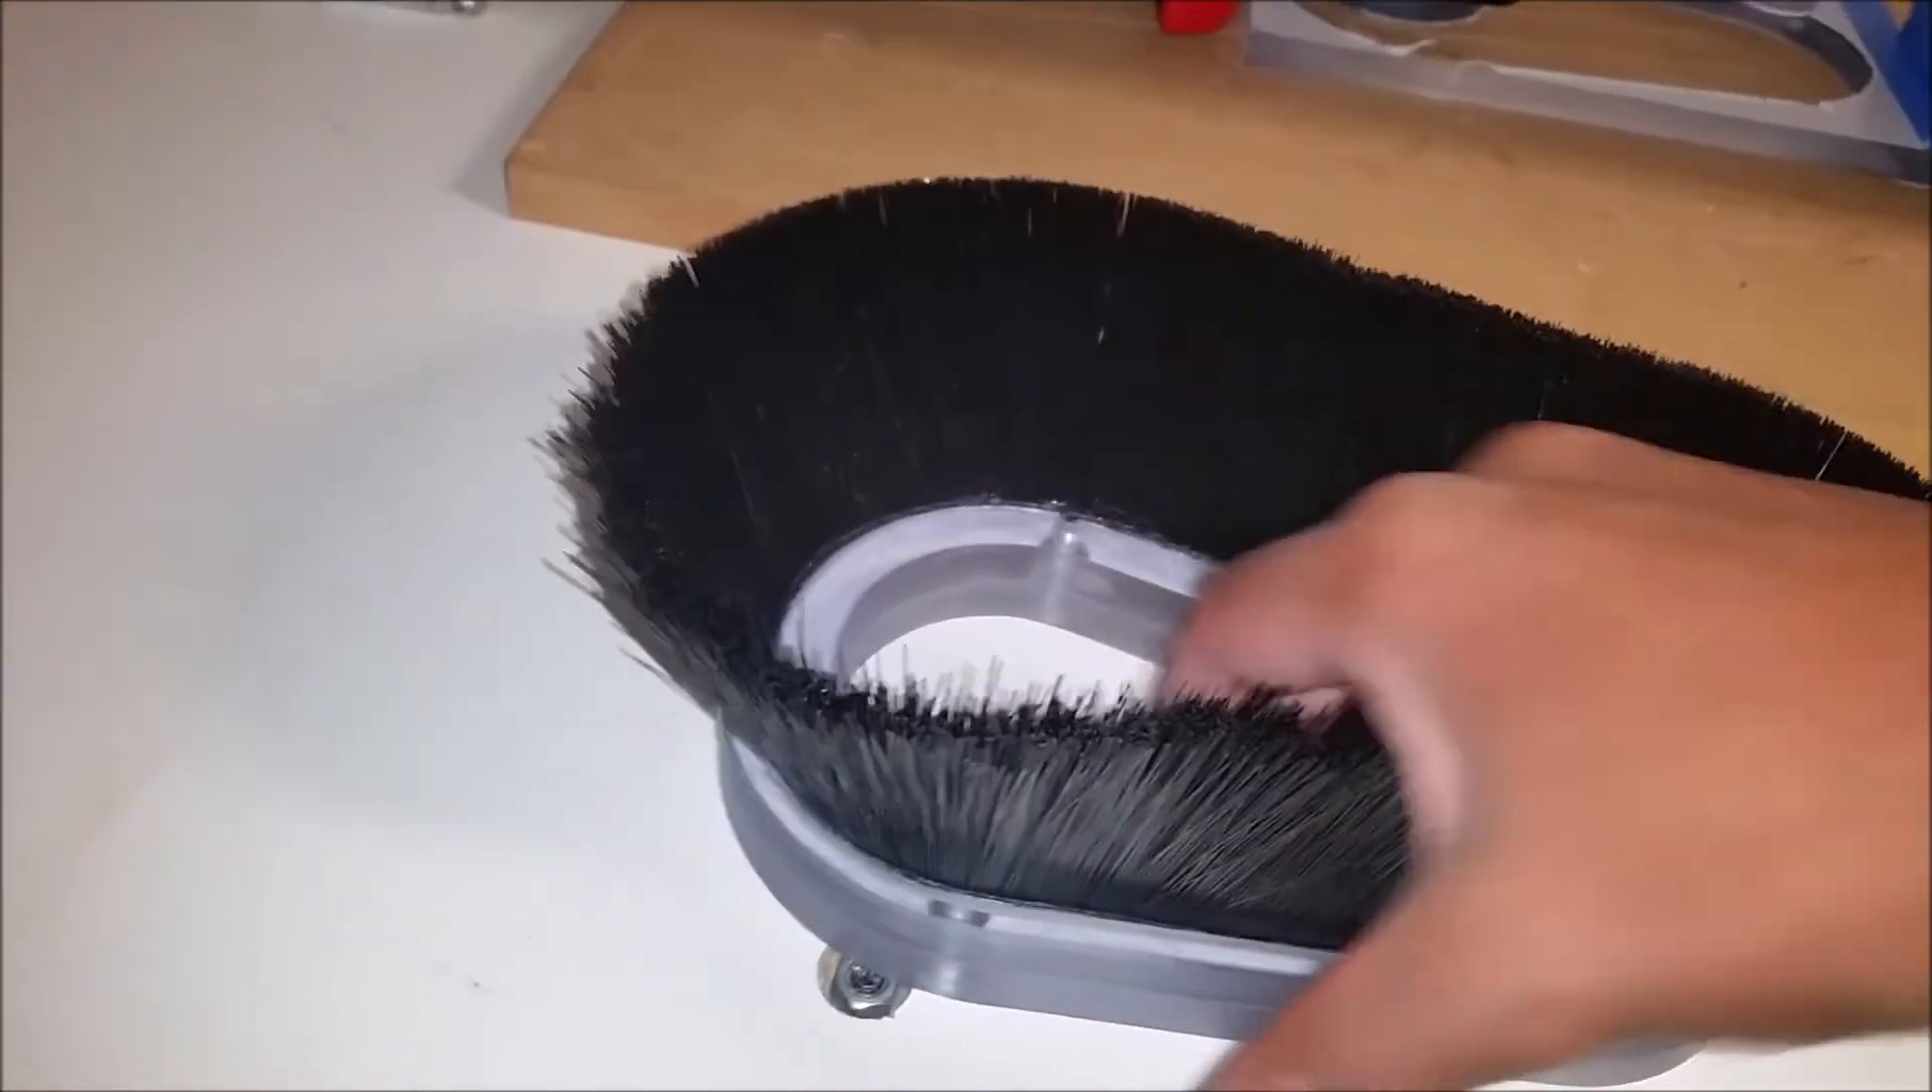I ended up putting the three inch brush on here.